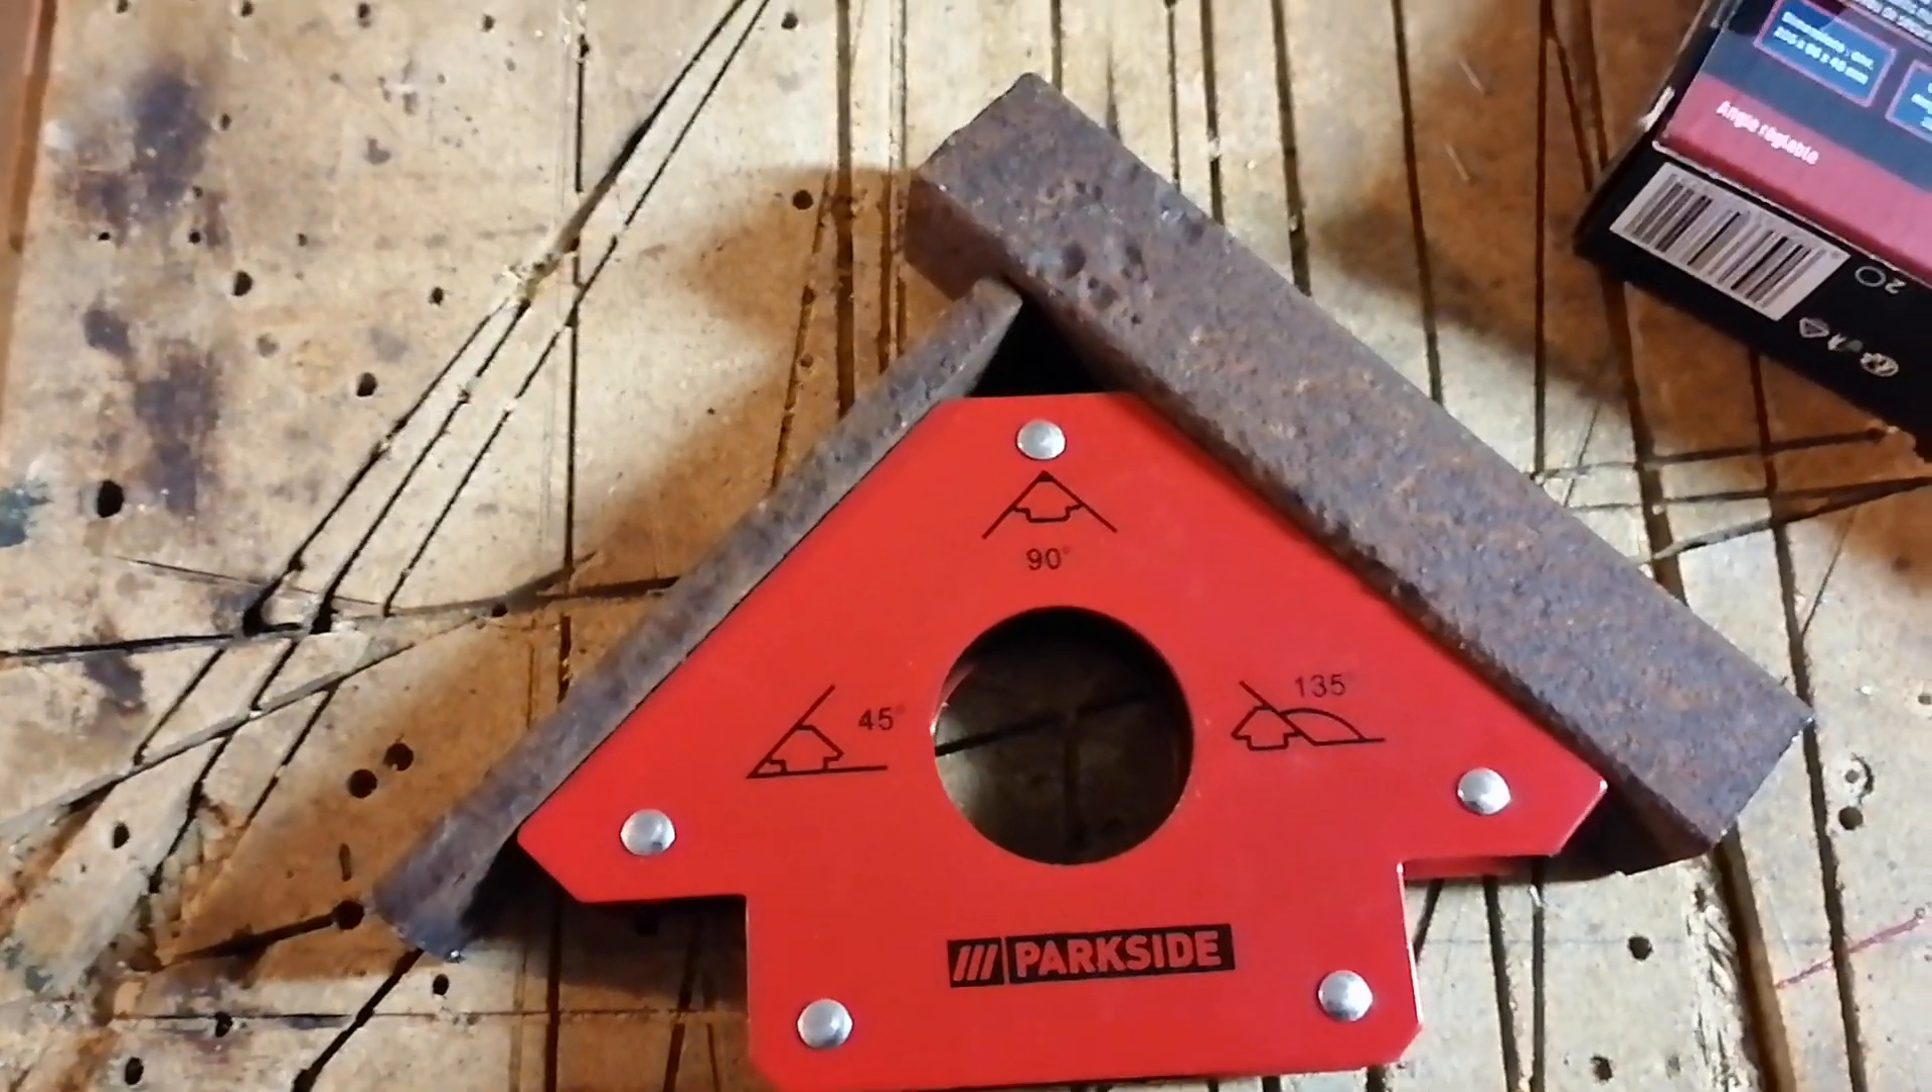Là j'ai placé deux morceaux de fer.